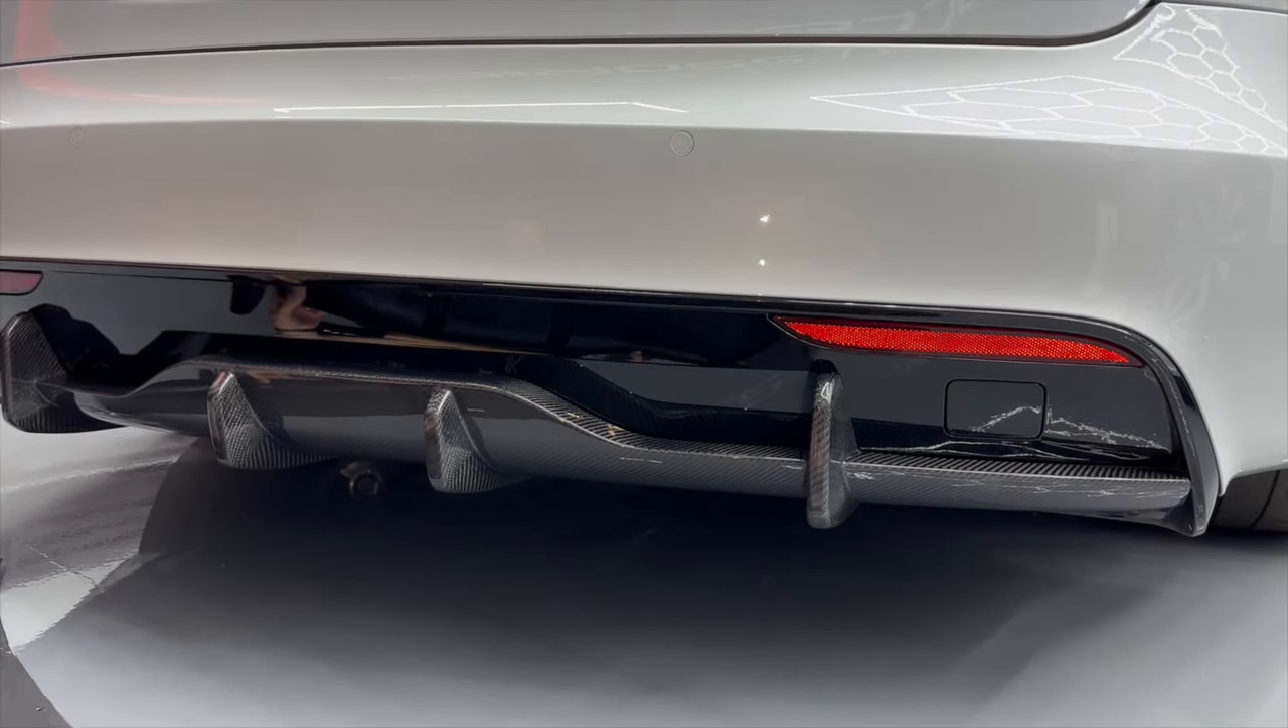It's rock solid. The vertical fins are attached and stuck to the plastic area, and you are done.